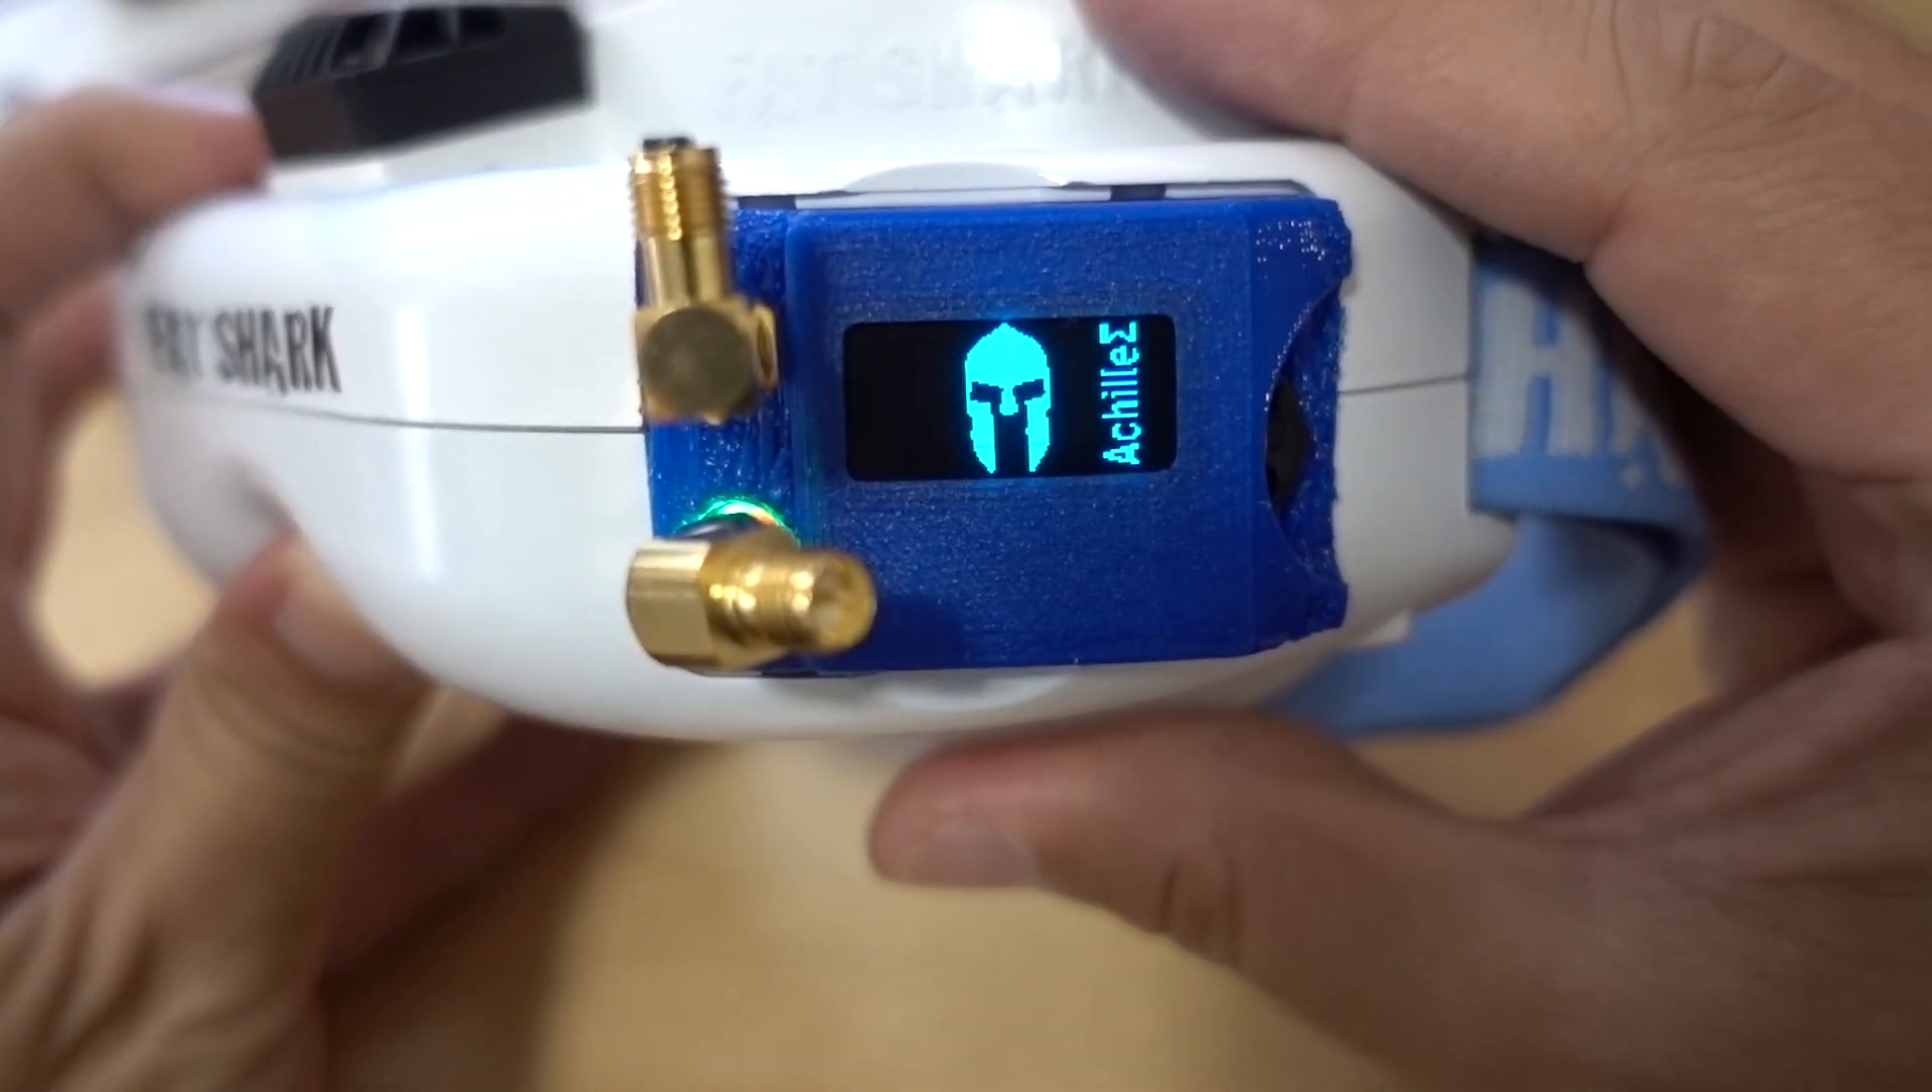Okay, so I got the module installed to my Fat Shark Dominator V3s.